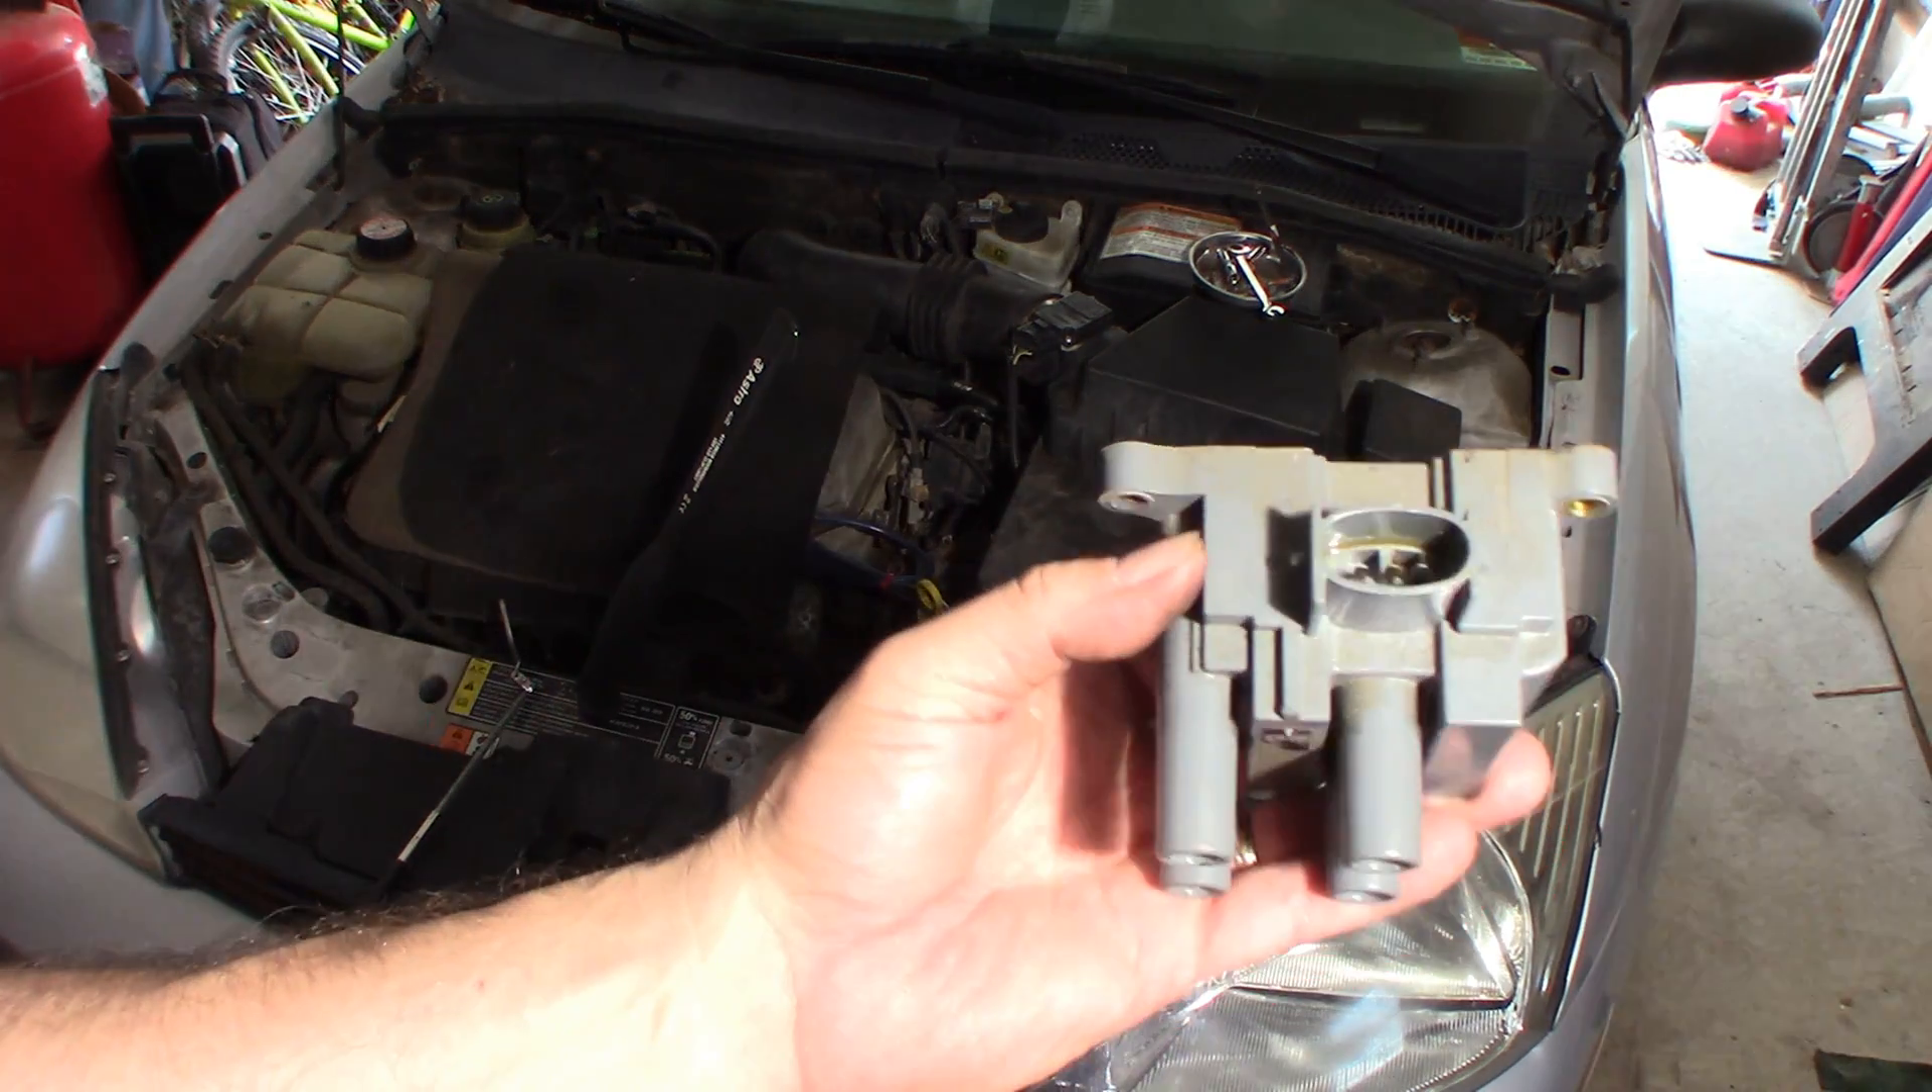So I got the coil out.